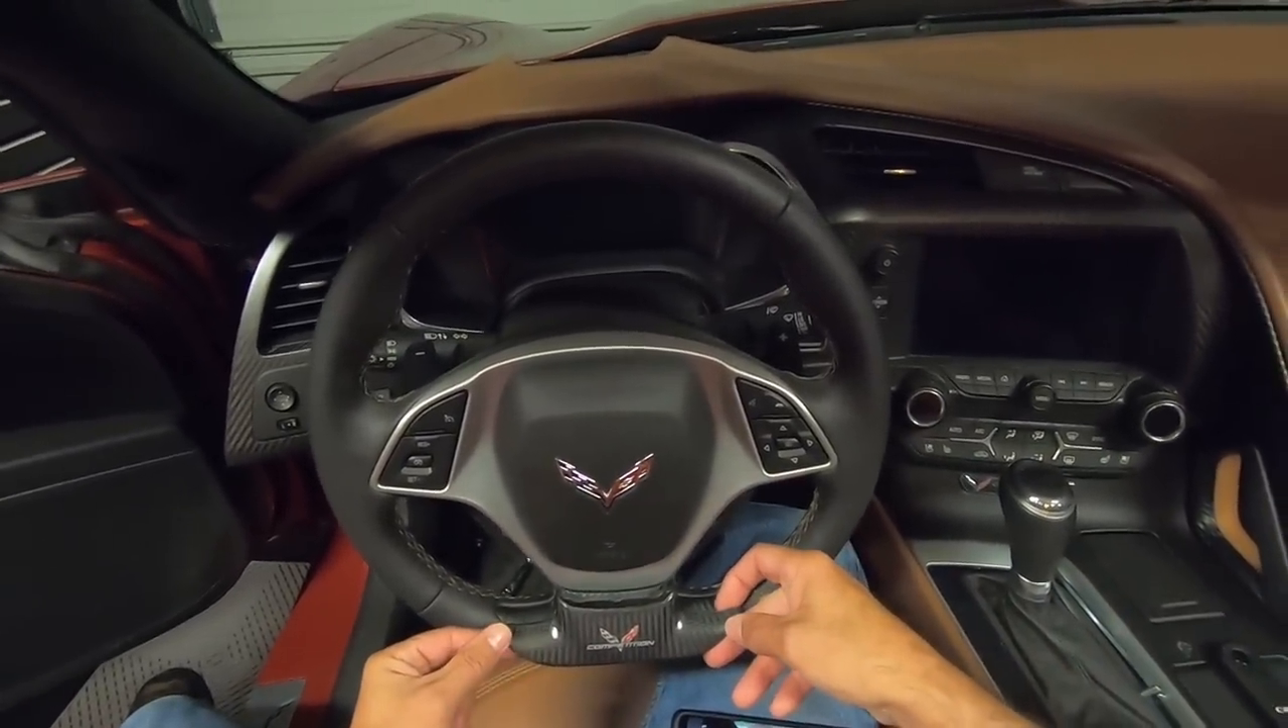We've got the steering wheel installed.